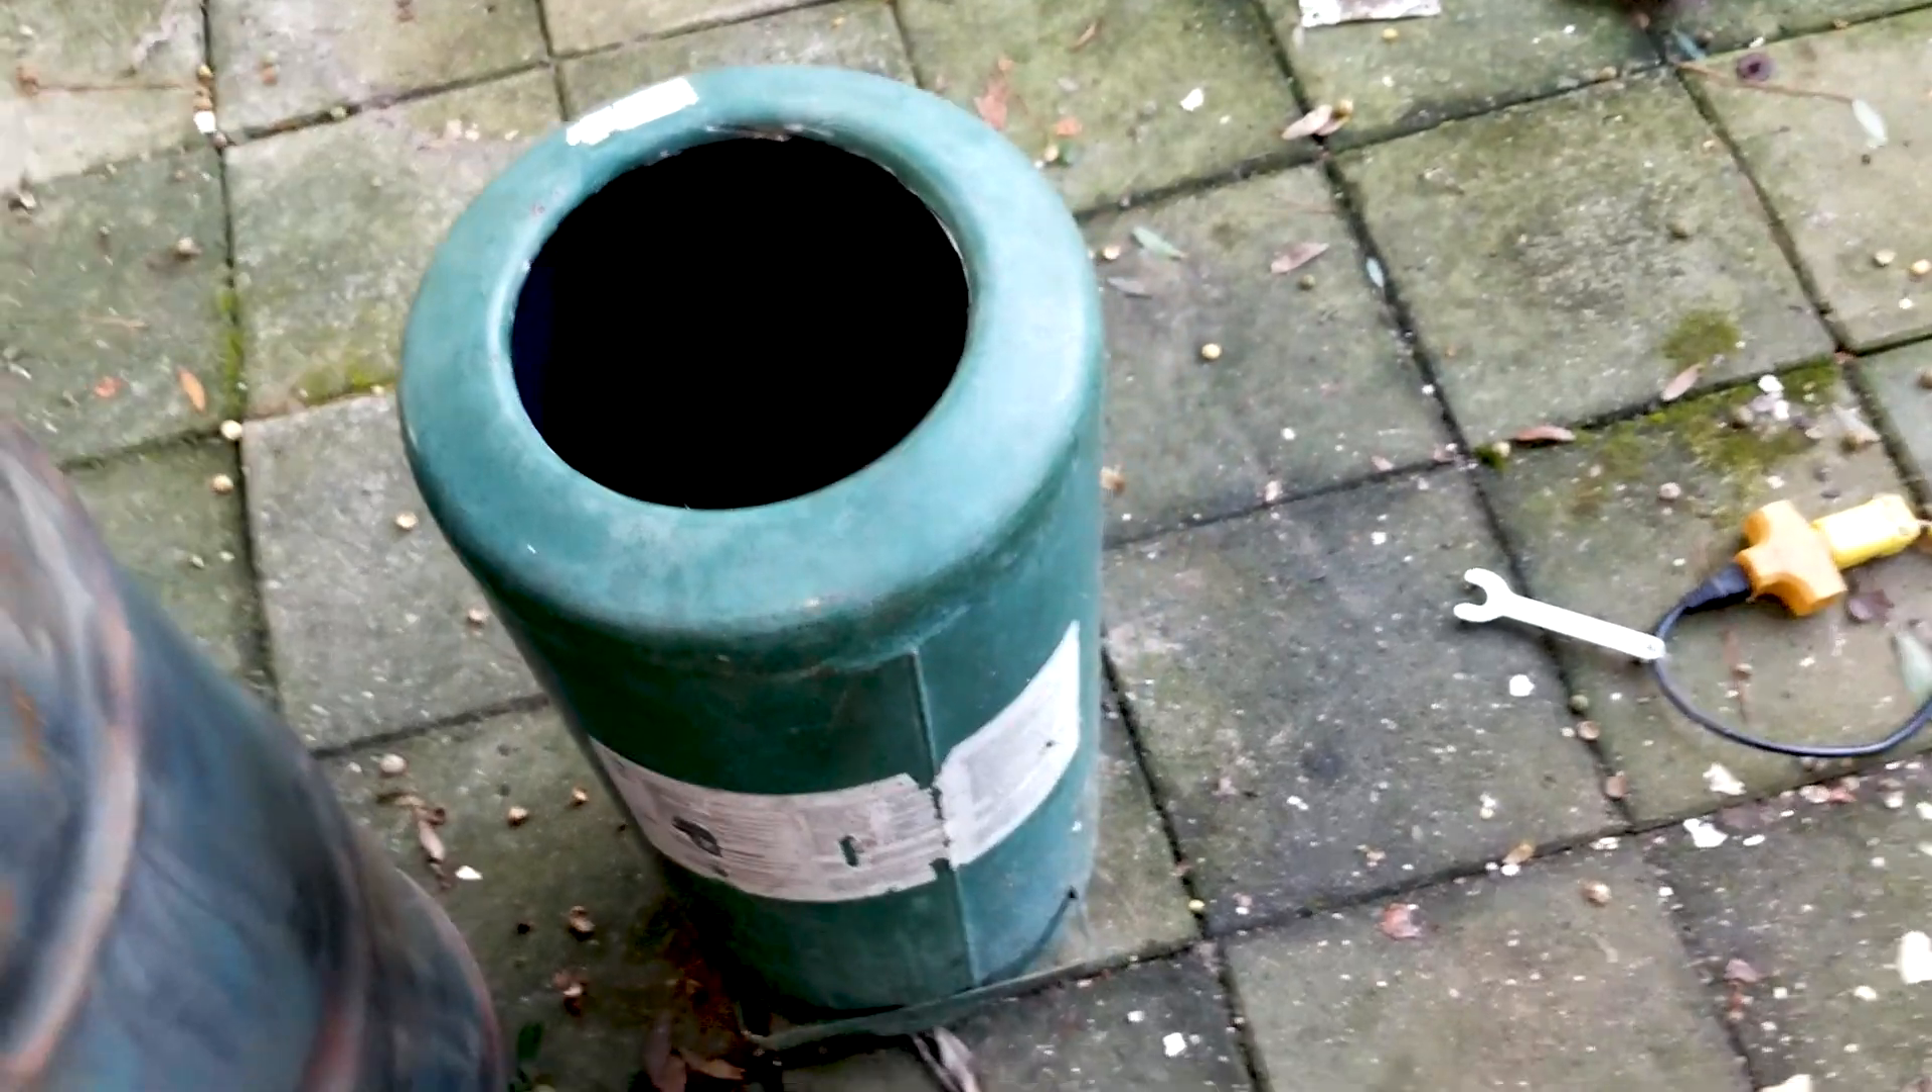And, my air tank, I cut the end out of it.